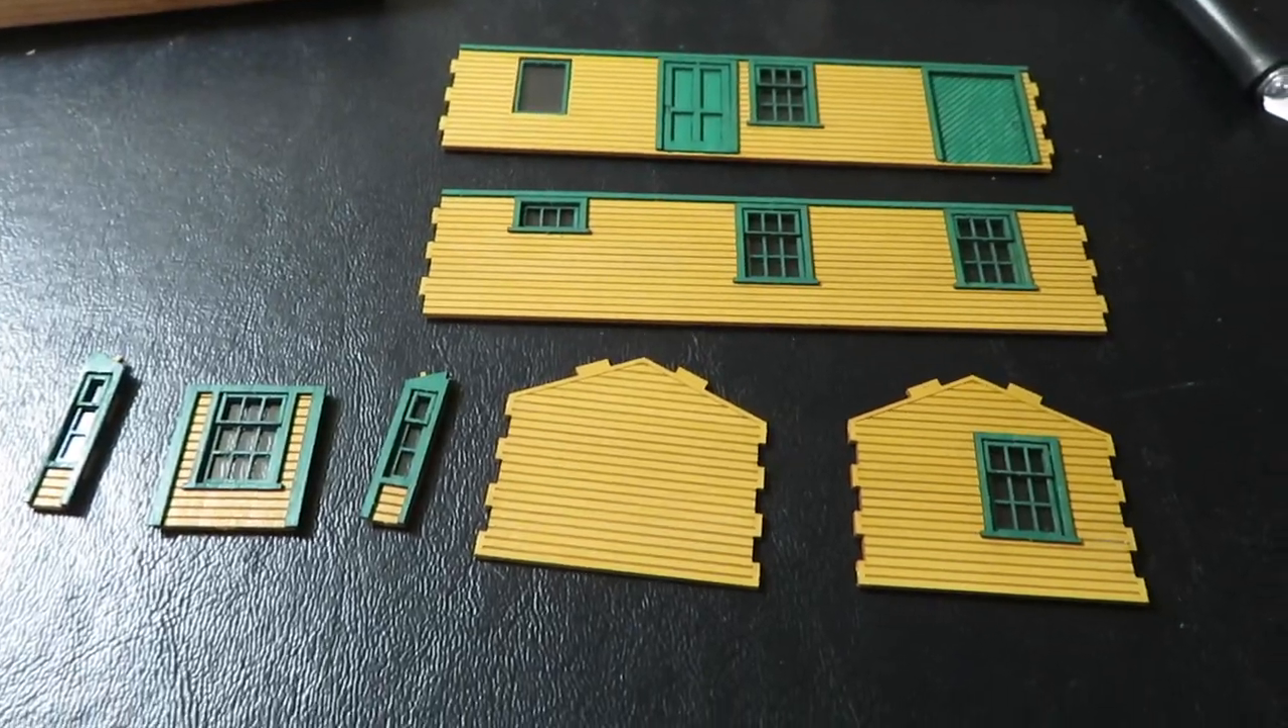So I have all my trim in, and I think it looks amazing.